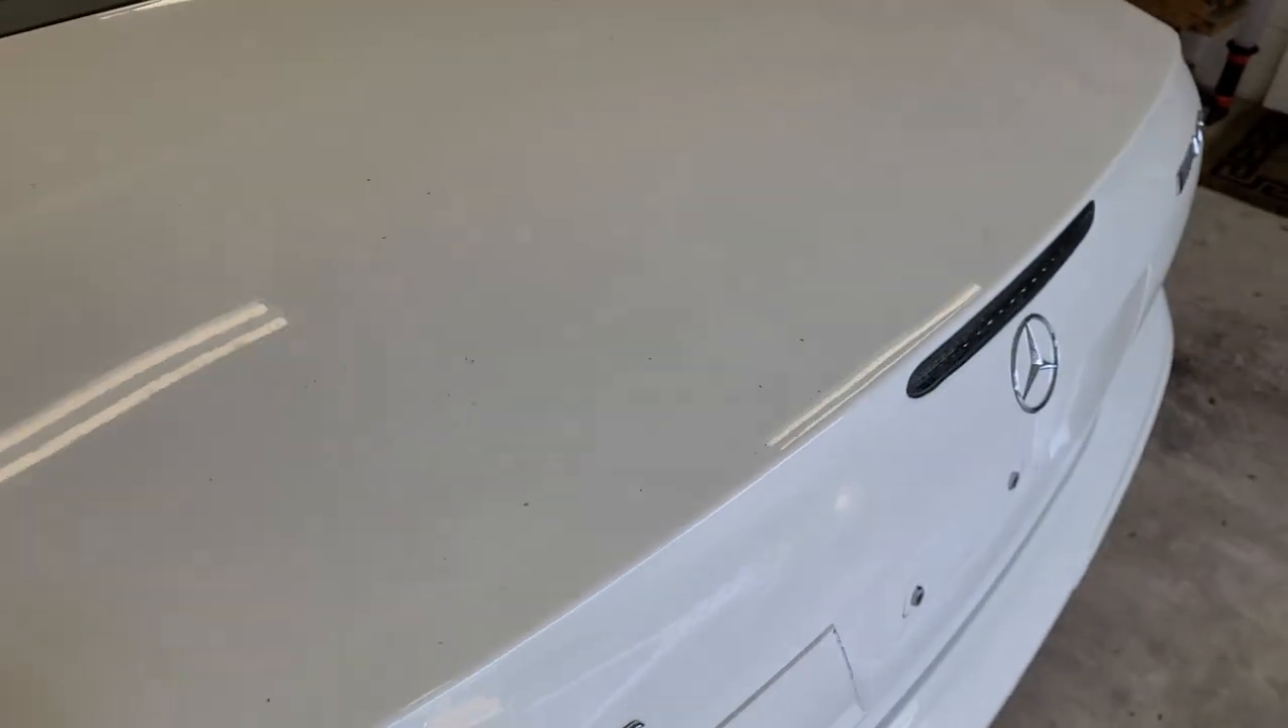So we still got to get the spoiler on here that carbon spoiler goes on the back.